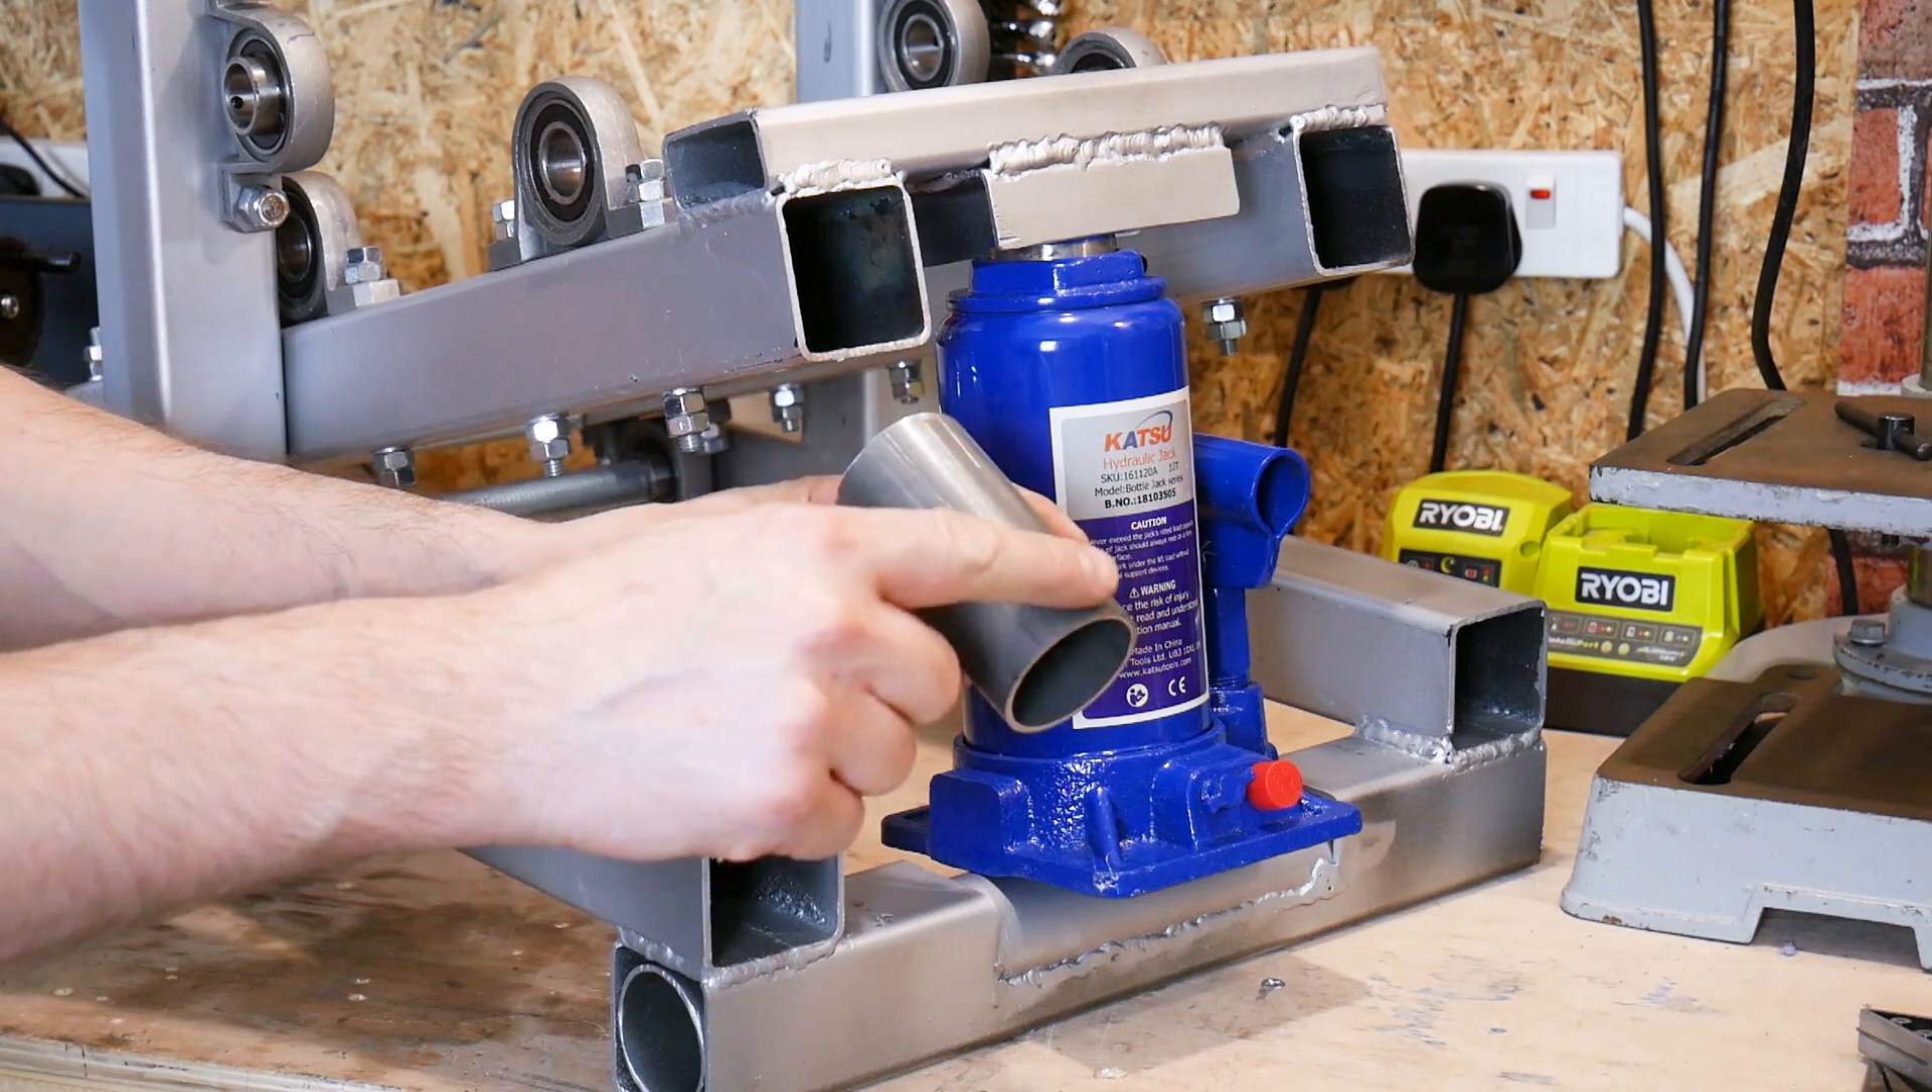Now my bottle jack sits in there I made a little thing there to go over the top so it doesn't slip out.